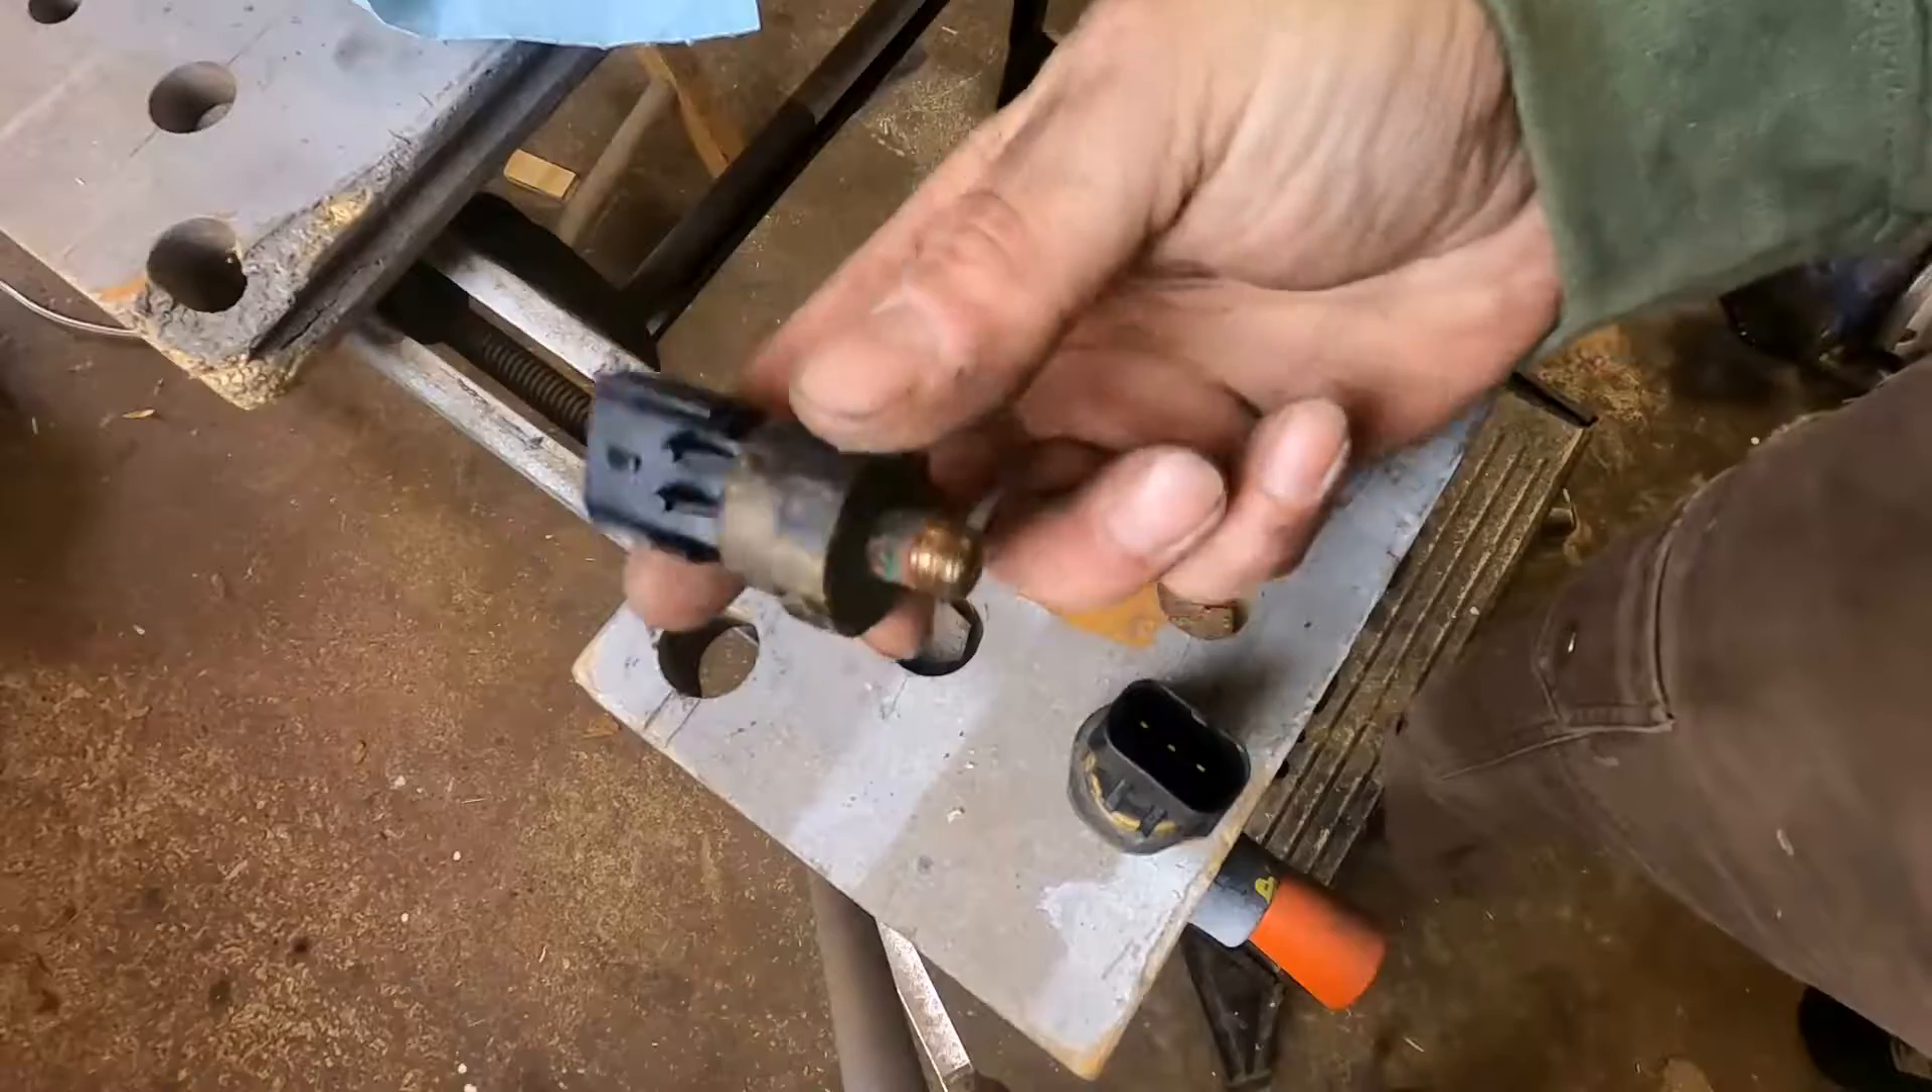All right, friends, so you have the sensor out of the truck, out of the engine.